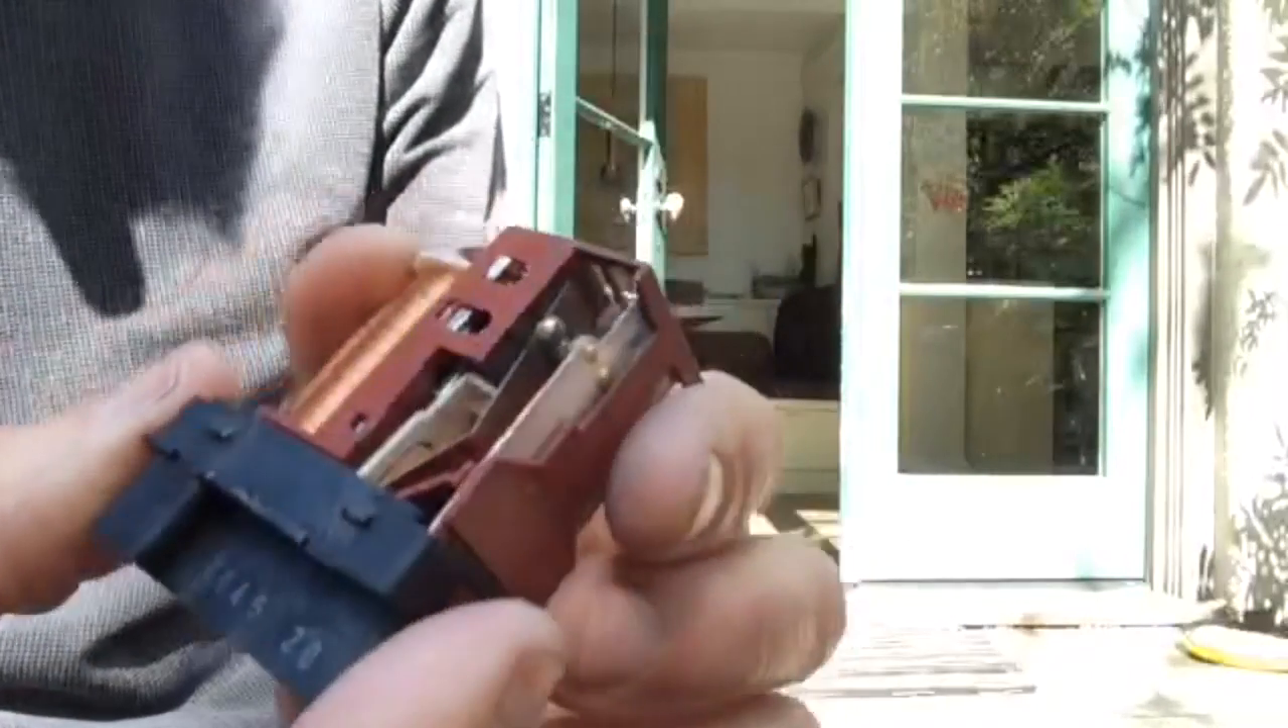So to clean the relay, we removed the plastic cover.